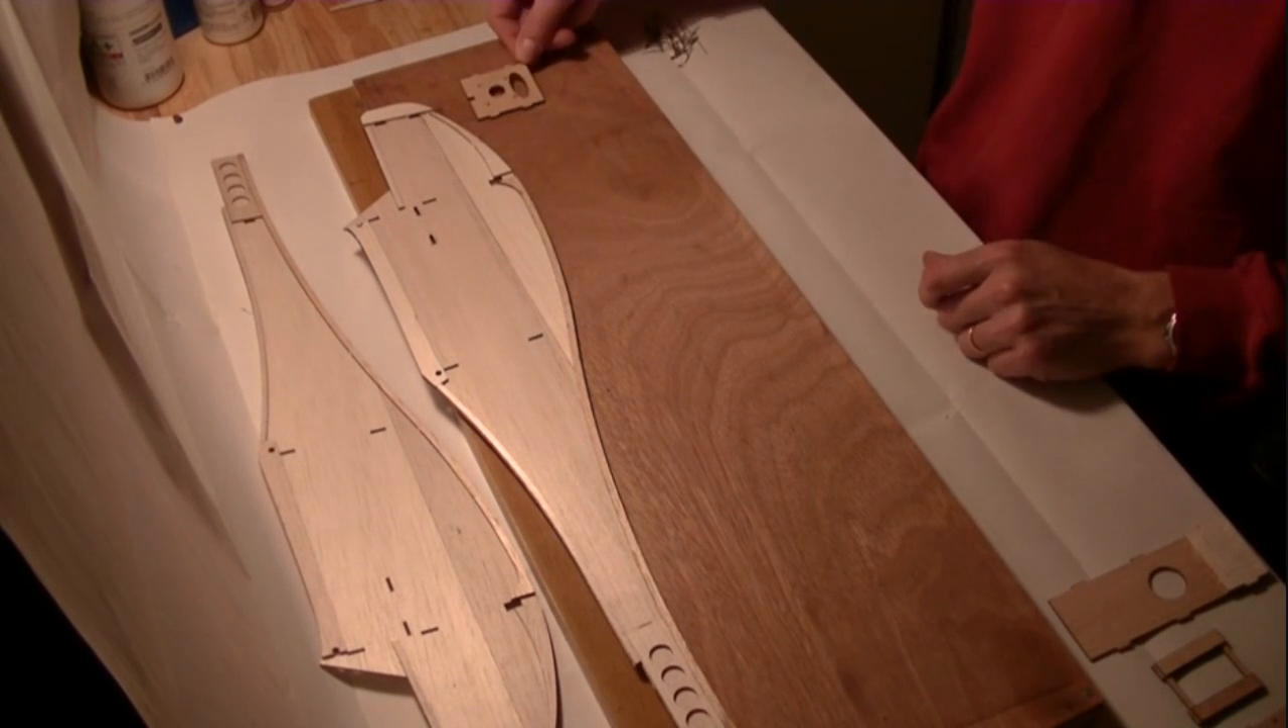Les flancs sont faits. Il va falloir les assembler.